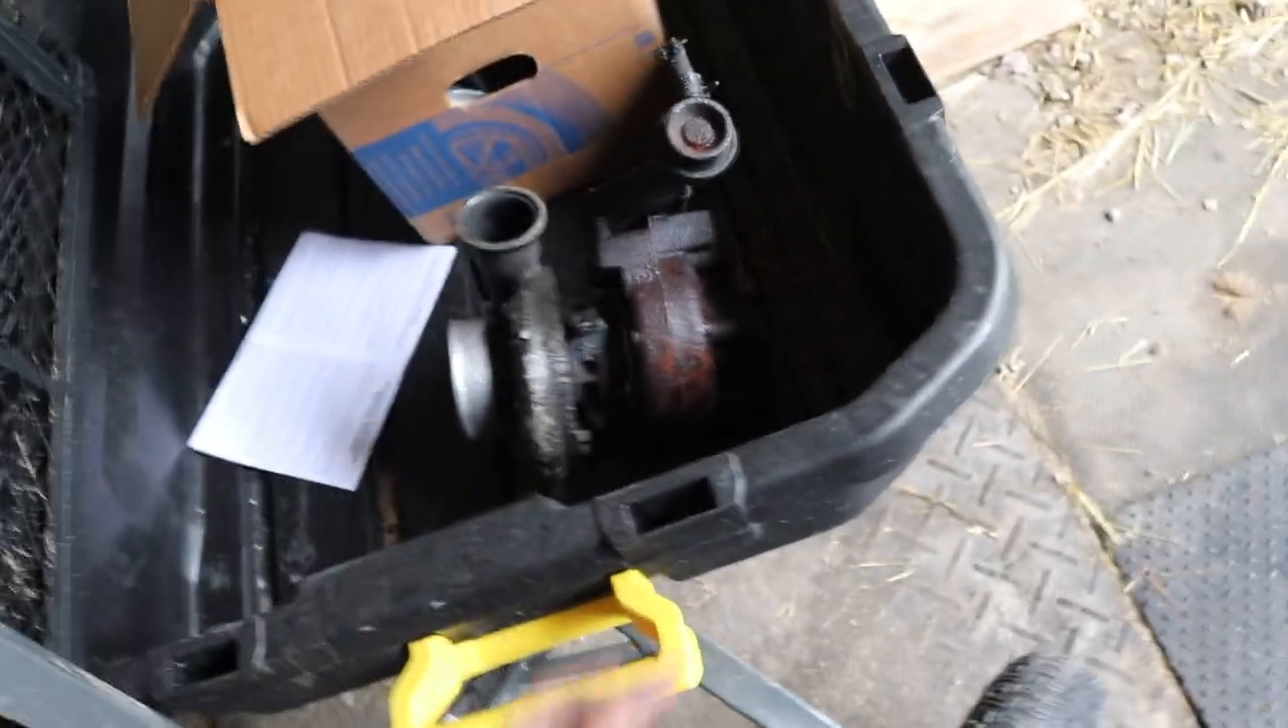So when we got back, I was able to pull the turbo off of the truck and get that taken off.